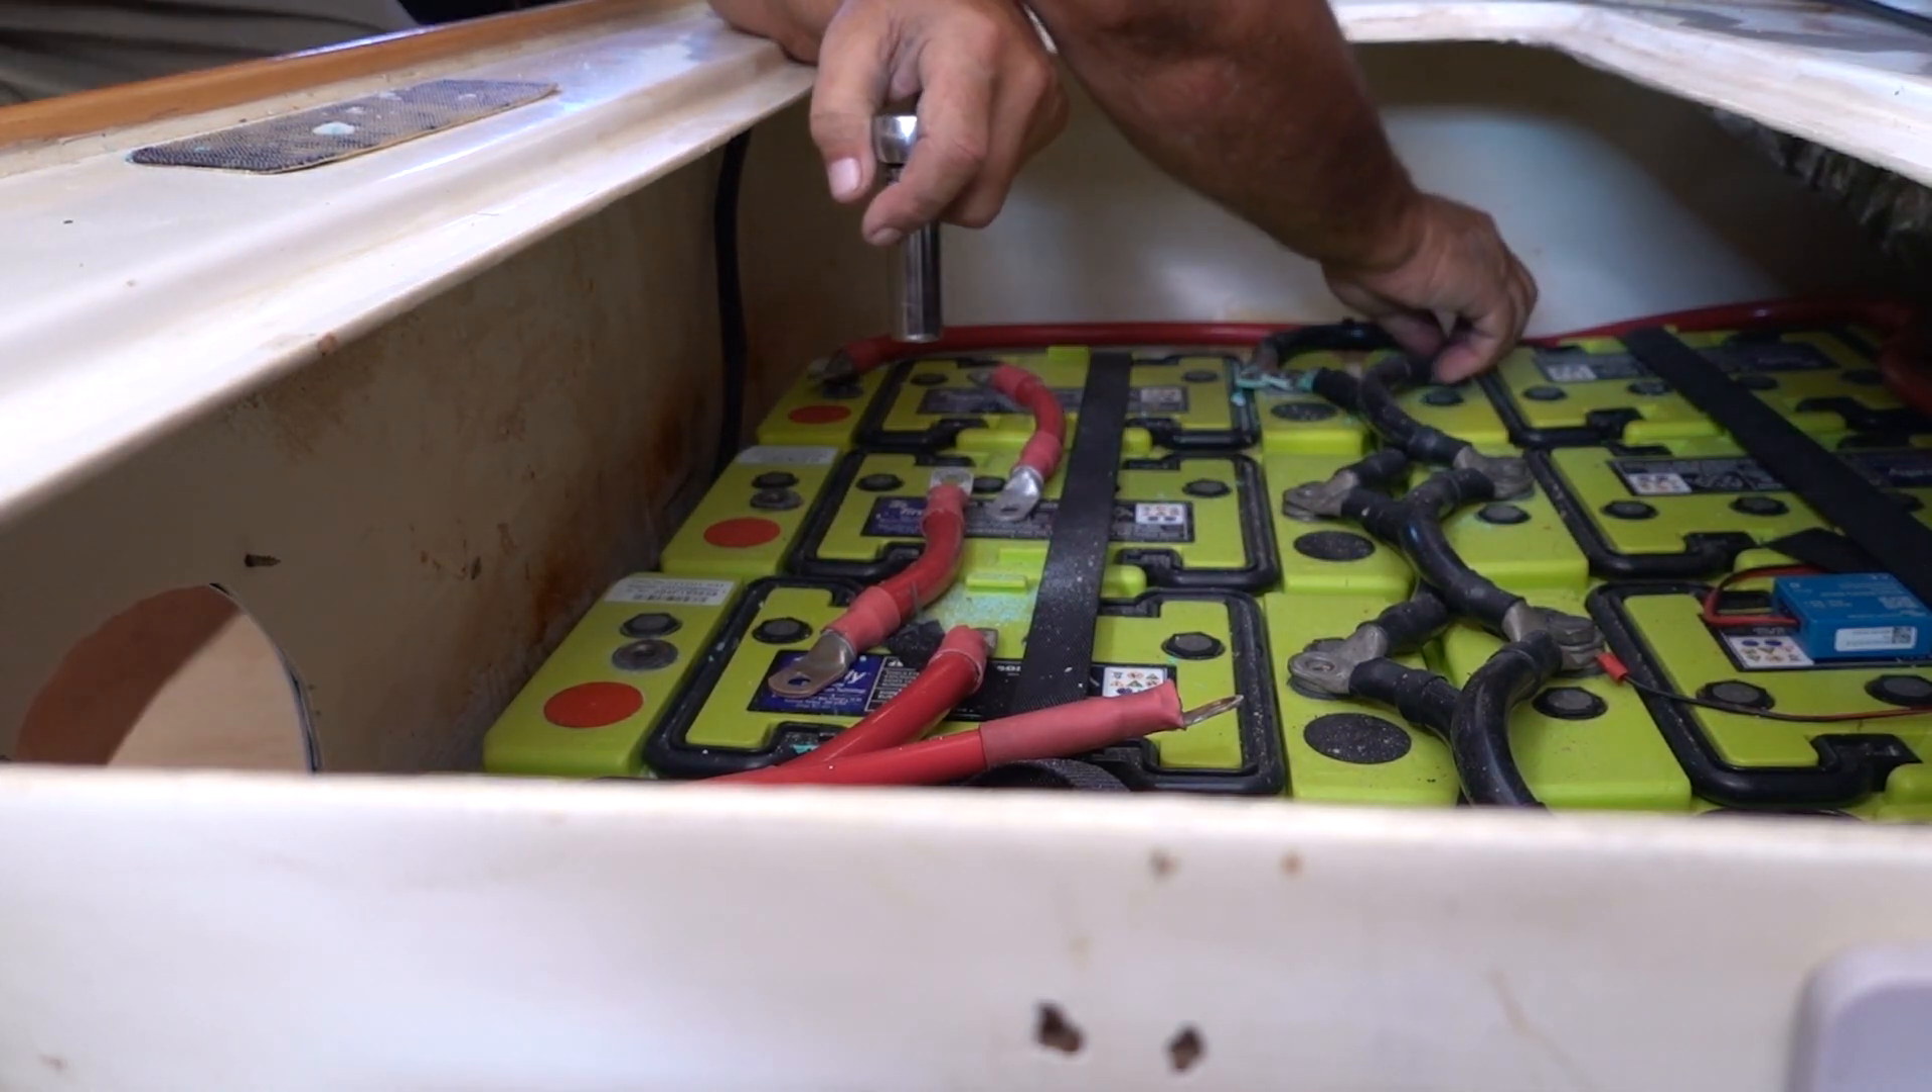One of the reasons I think these batteries are getting too hot is there is no air spaces between them and there needs to be a quarter inch air space between all the batteries.